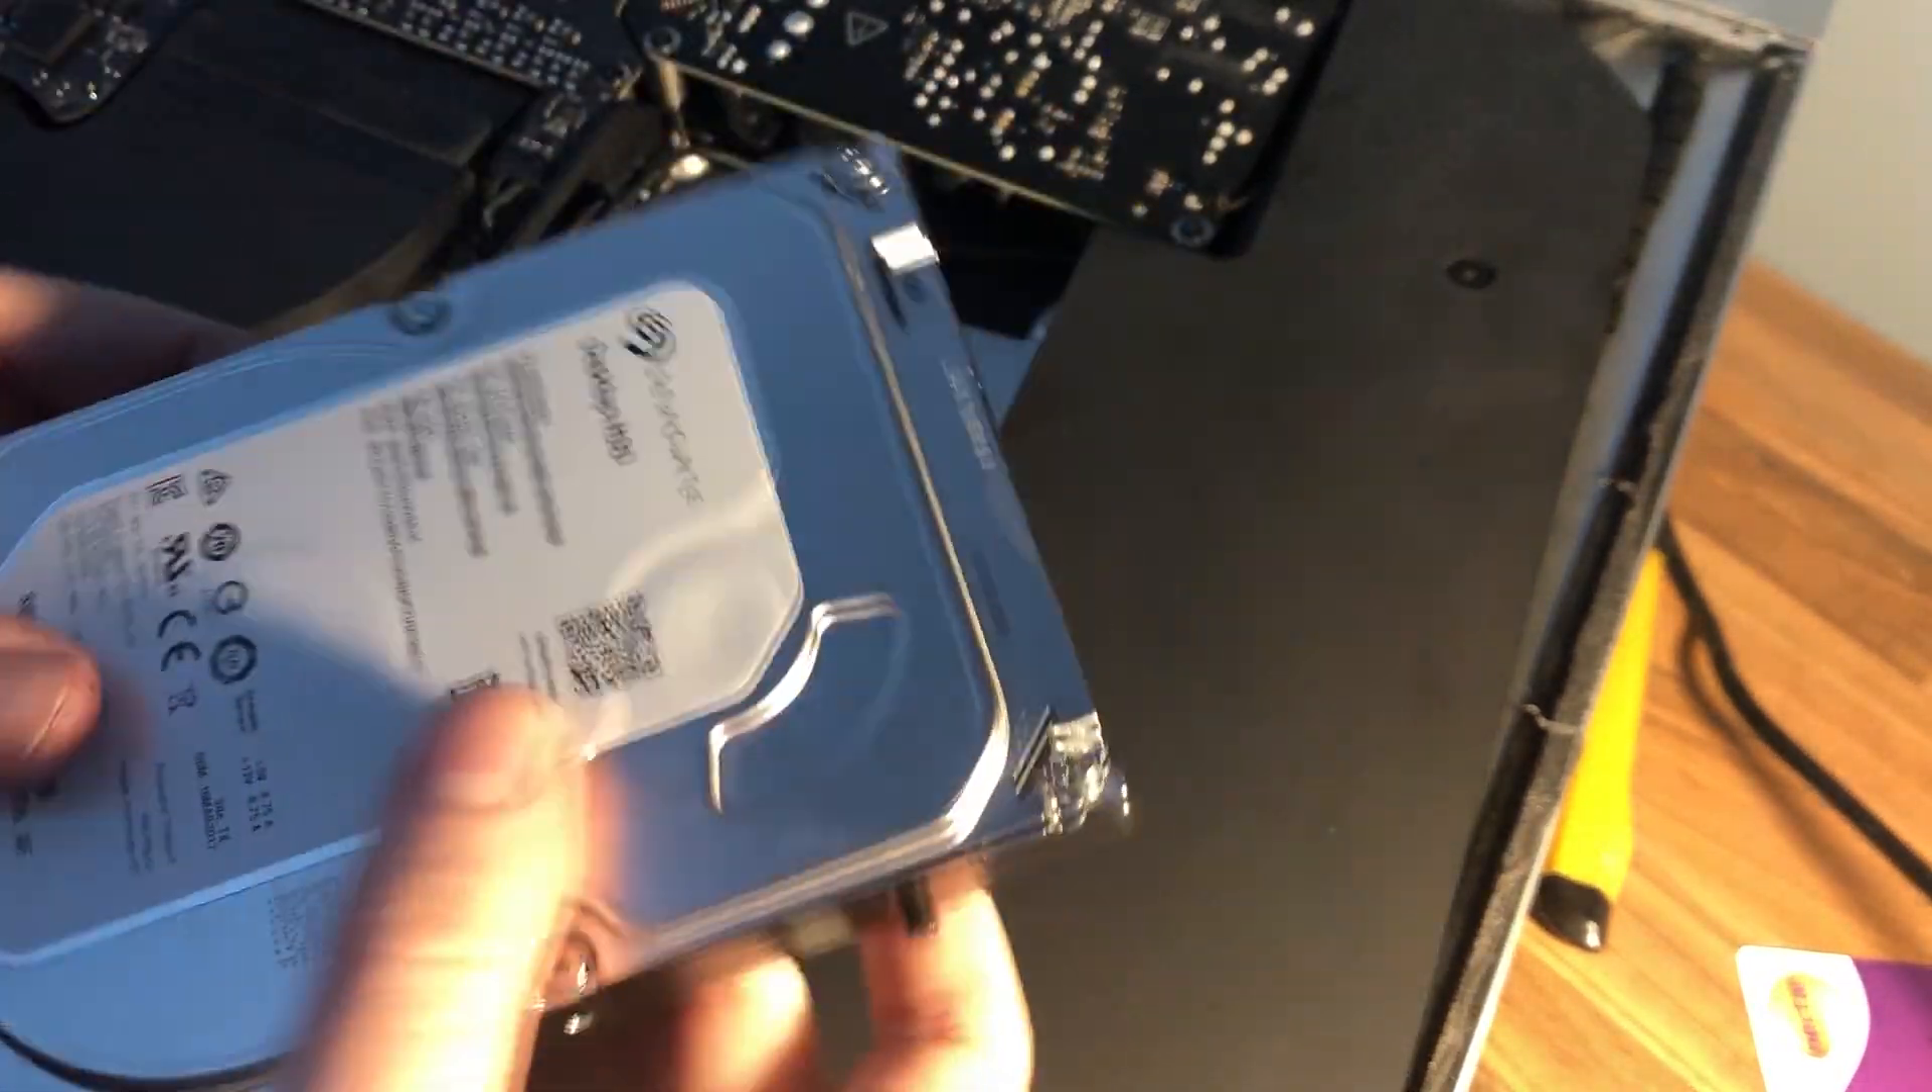There you have it that's the hard drive removed.